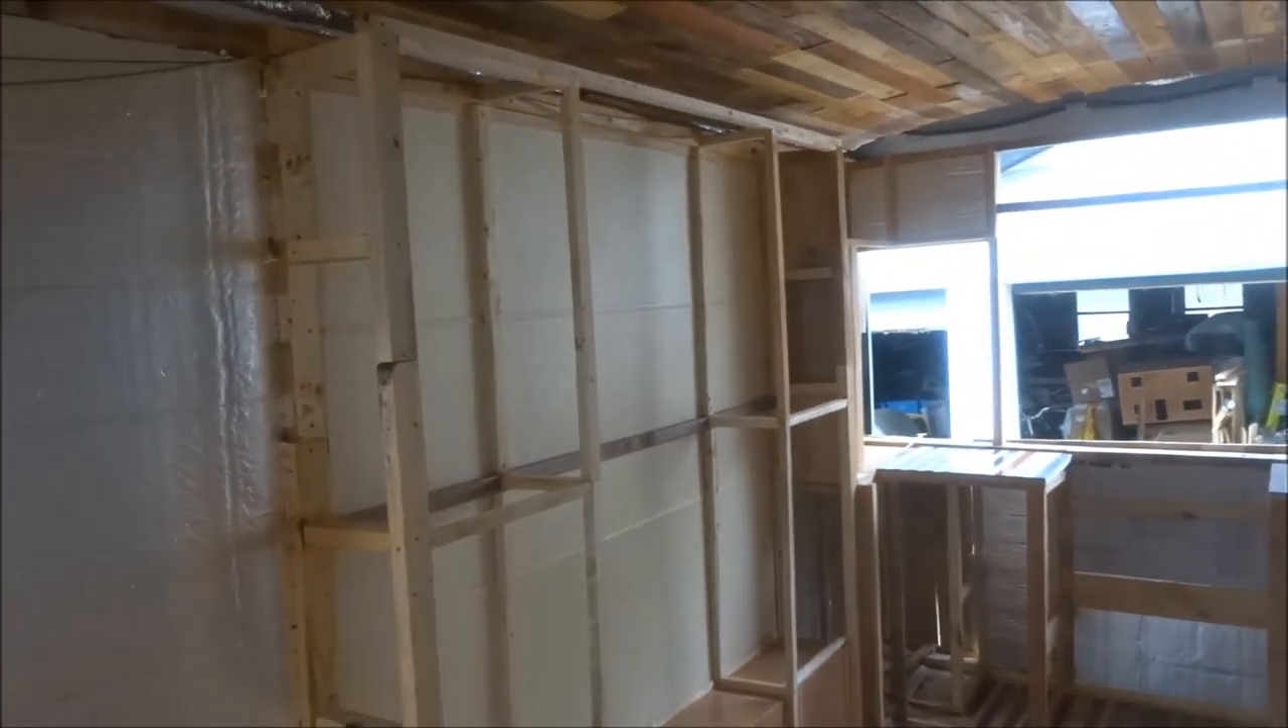This entertainment center is pretty much framed I still need to put up you know the walls and the flat surfaces here.